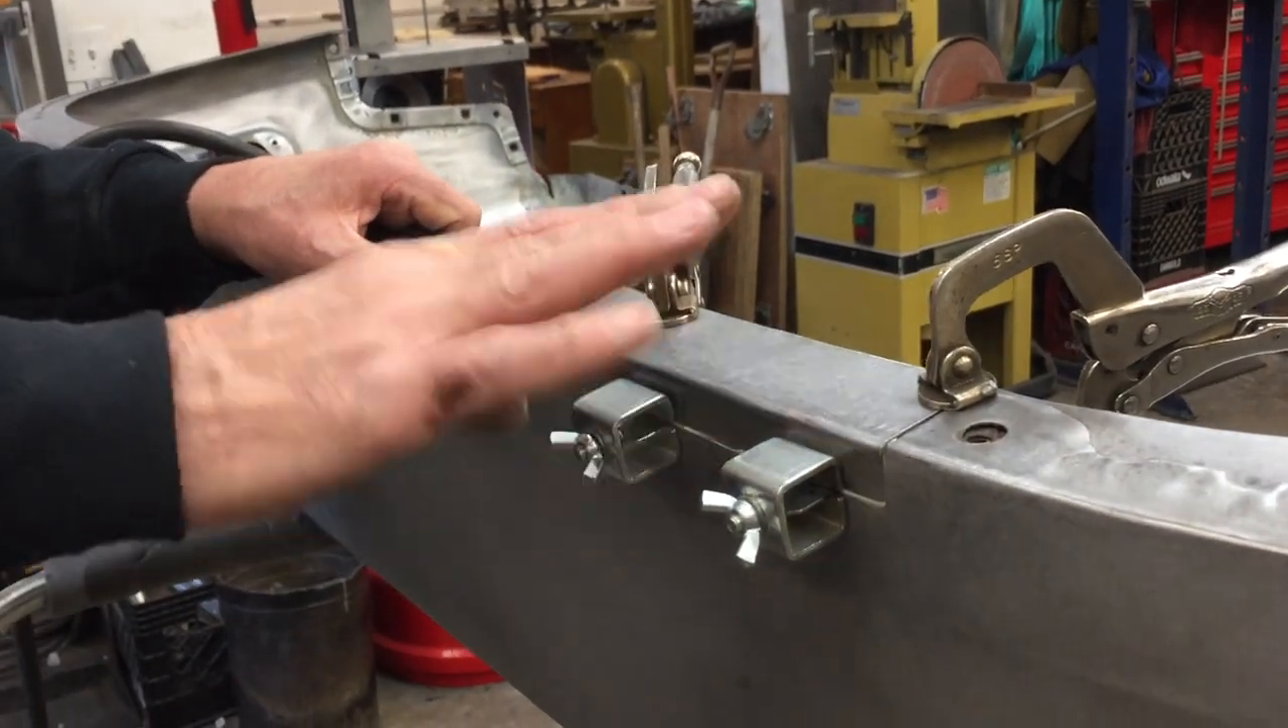I got this just clamped in together. And look at how strong the fender is already. It's not even welded.